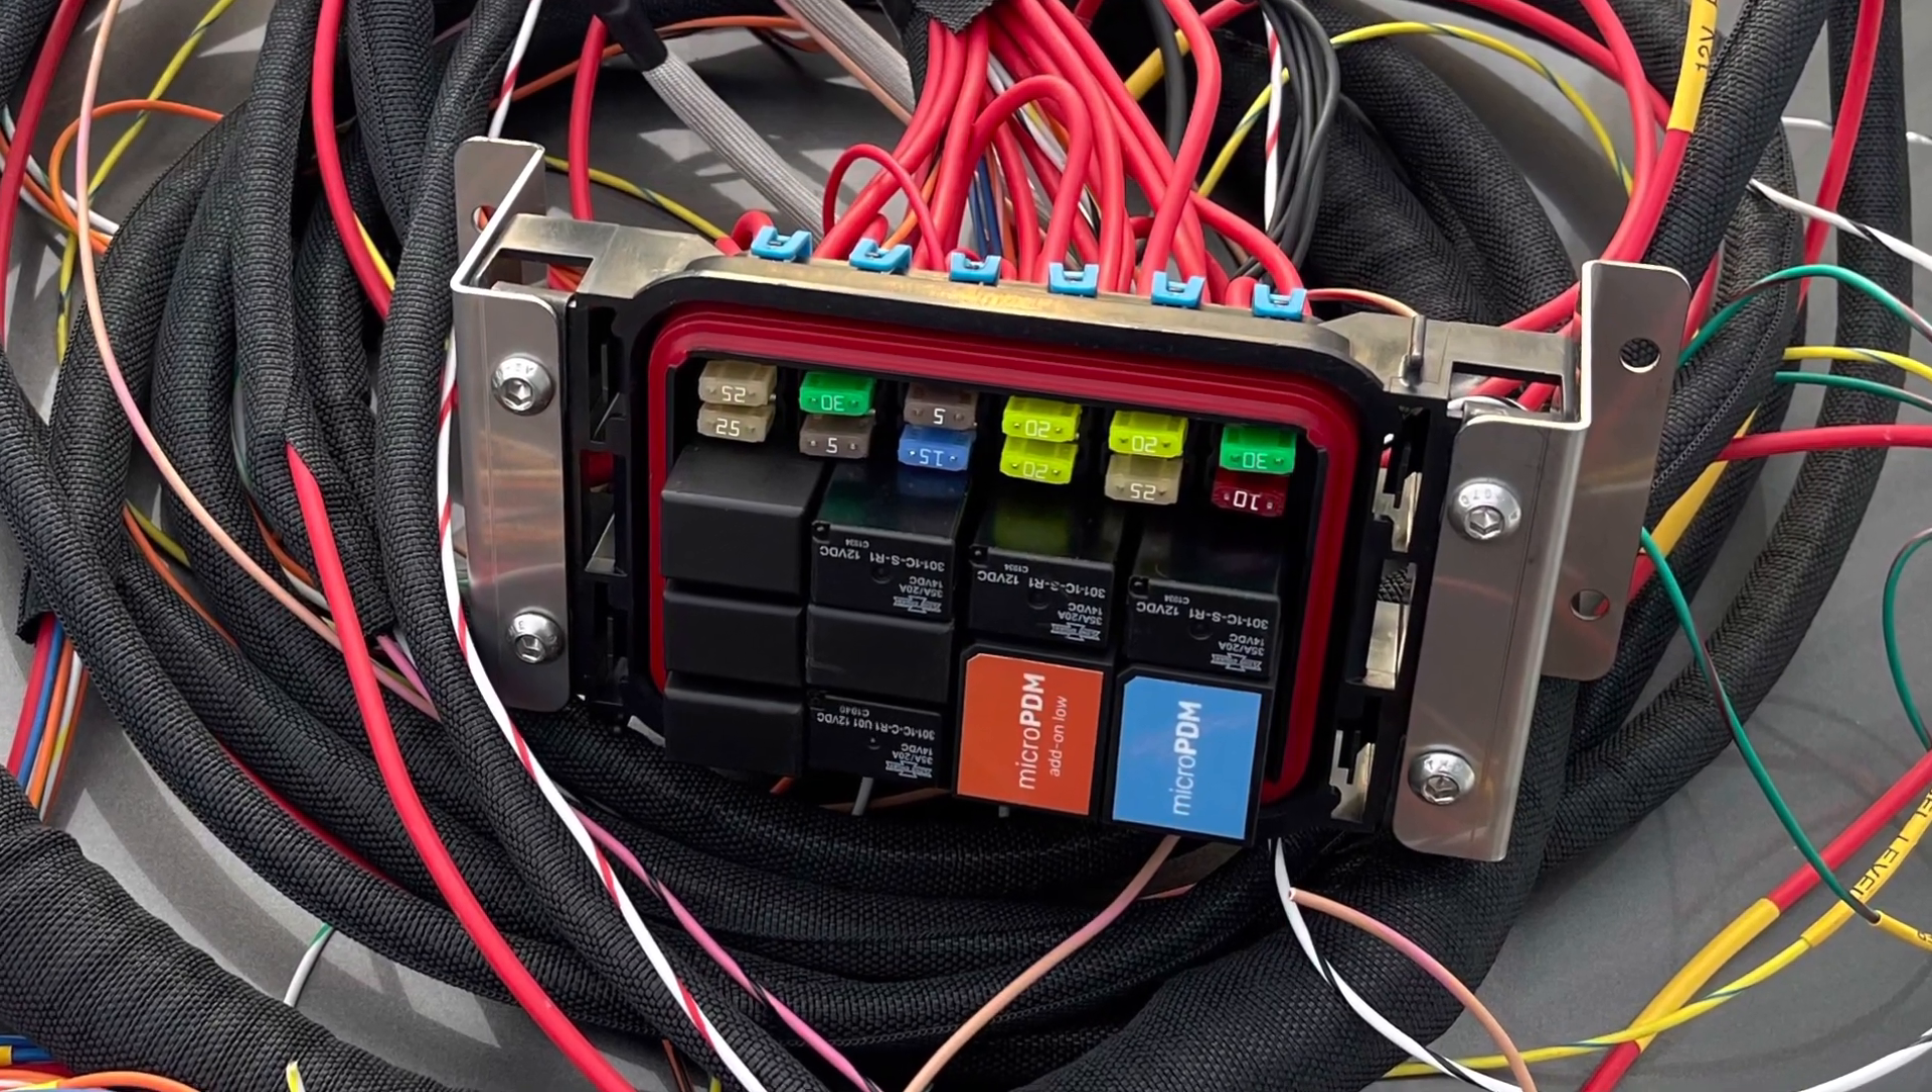And this is the fuse box all completed with all the brand new wires and all loomed out and ready to install.